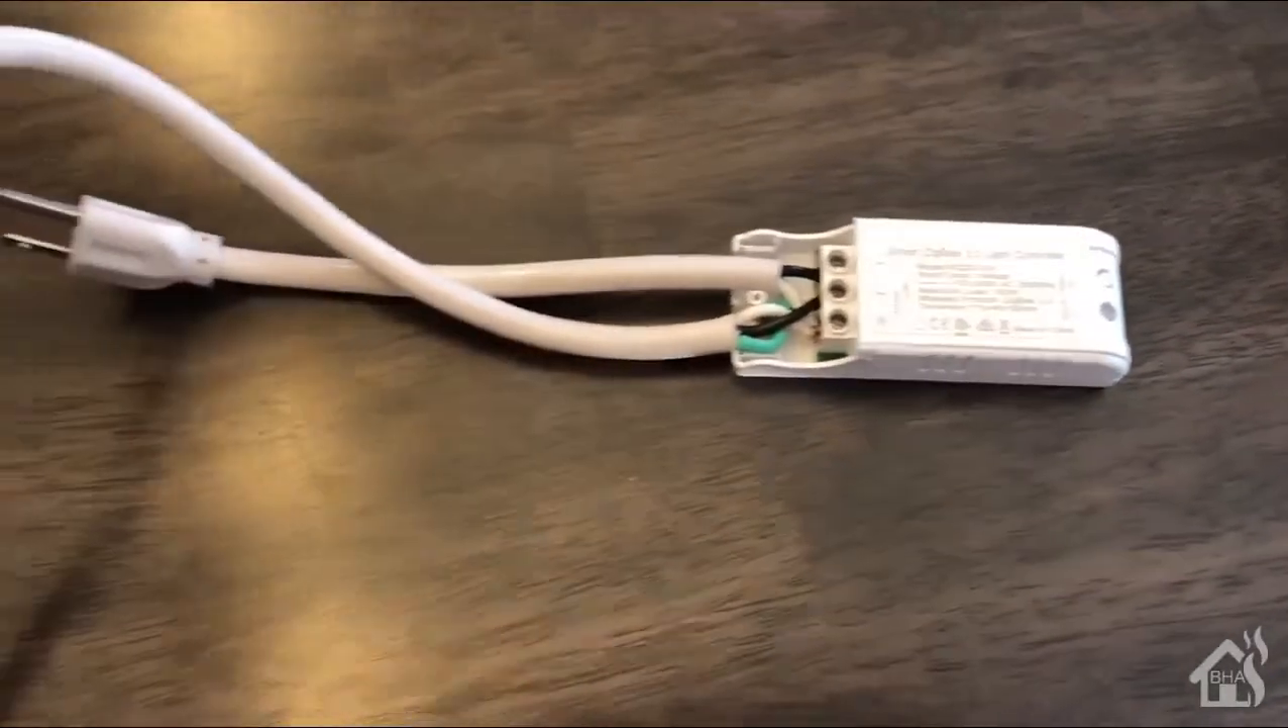And here we are, we've got it all wired up. I just need to put the little cover back on and then we are ready to test it out.